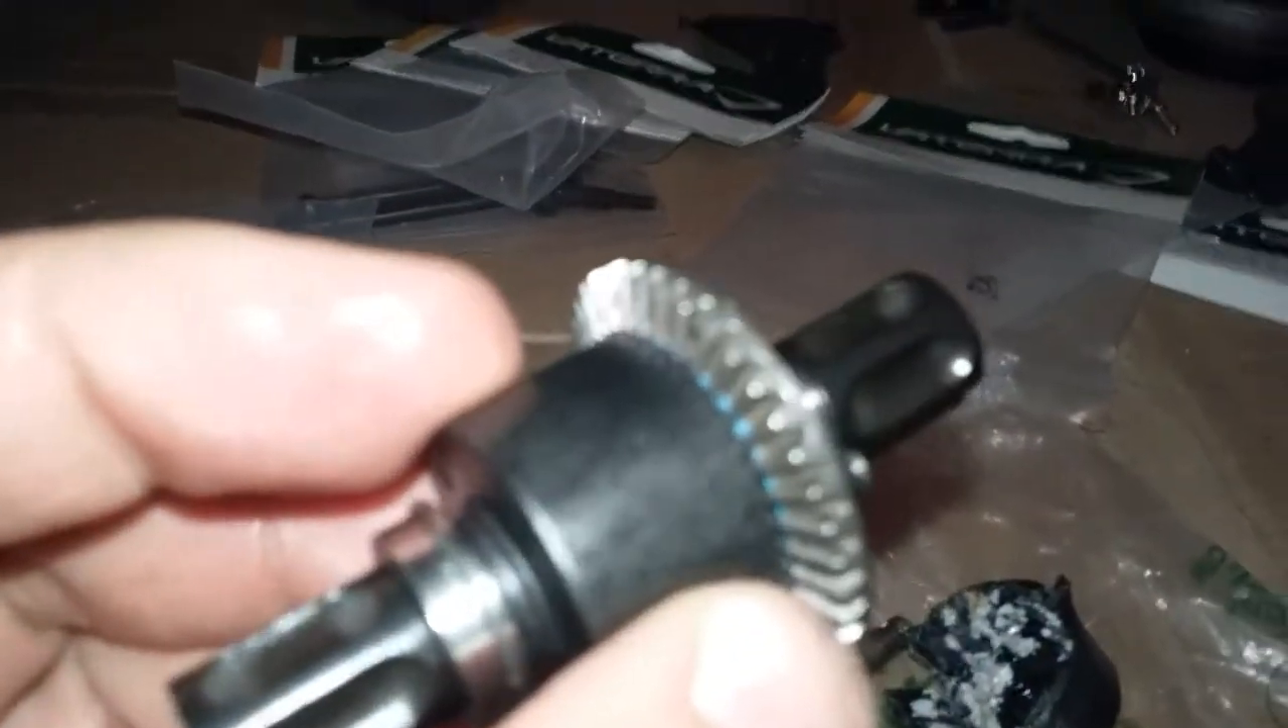I have the ring gear reinstalled.